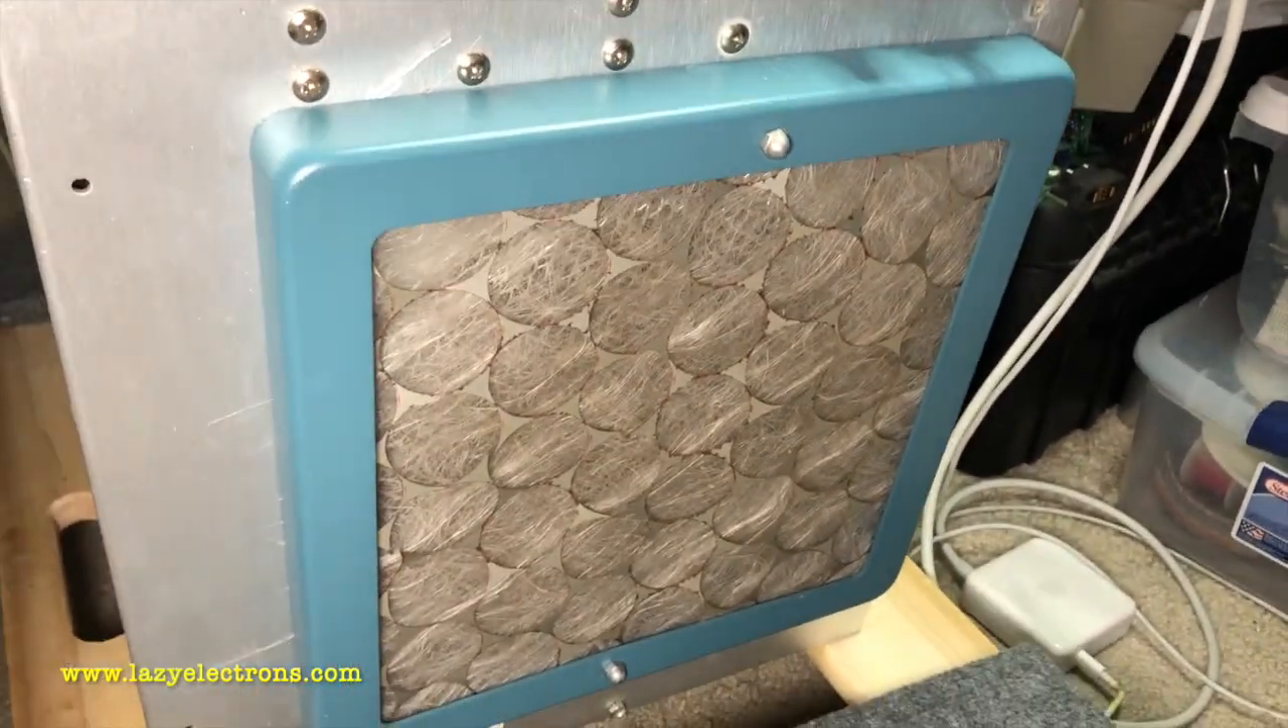That's a fan assembly completely installed i mean the filter and the bezel.